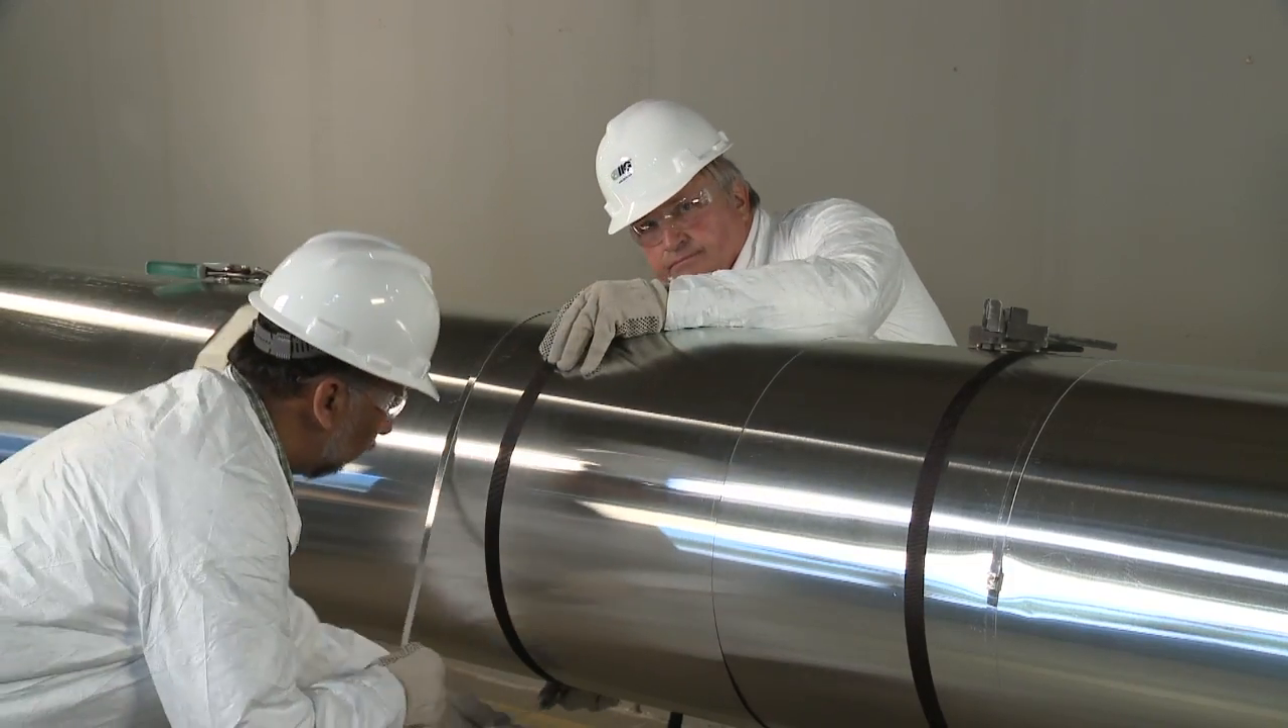Metal jacketing is applied and held temporarily with these stretching cords overlapping the metal about 4 inches.